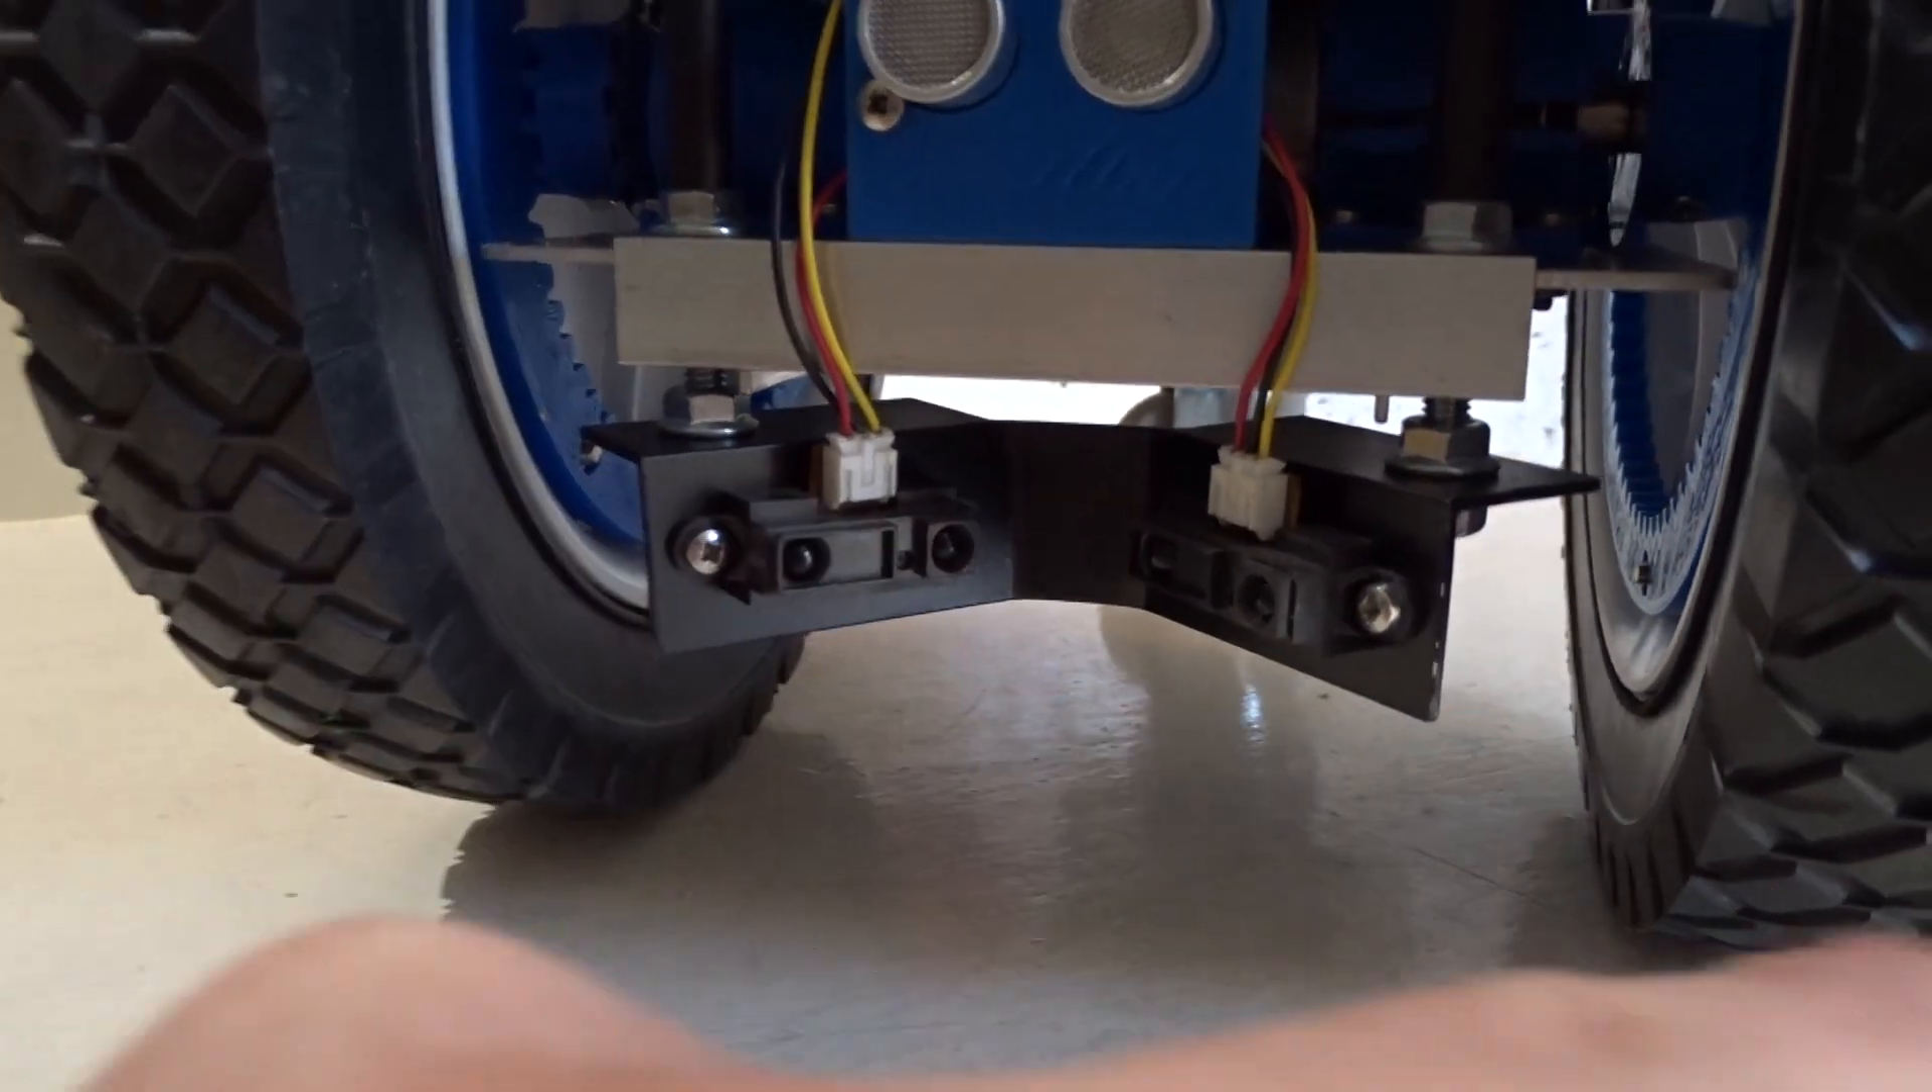I've made a new bracket for the IR sensors. As described. They're both 45 degrees. Pointing out from the front of the robot.